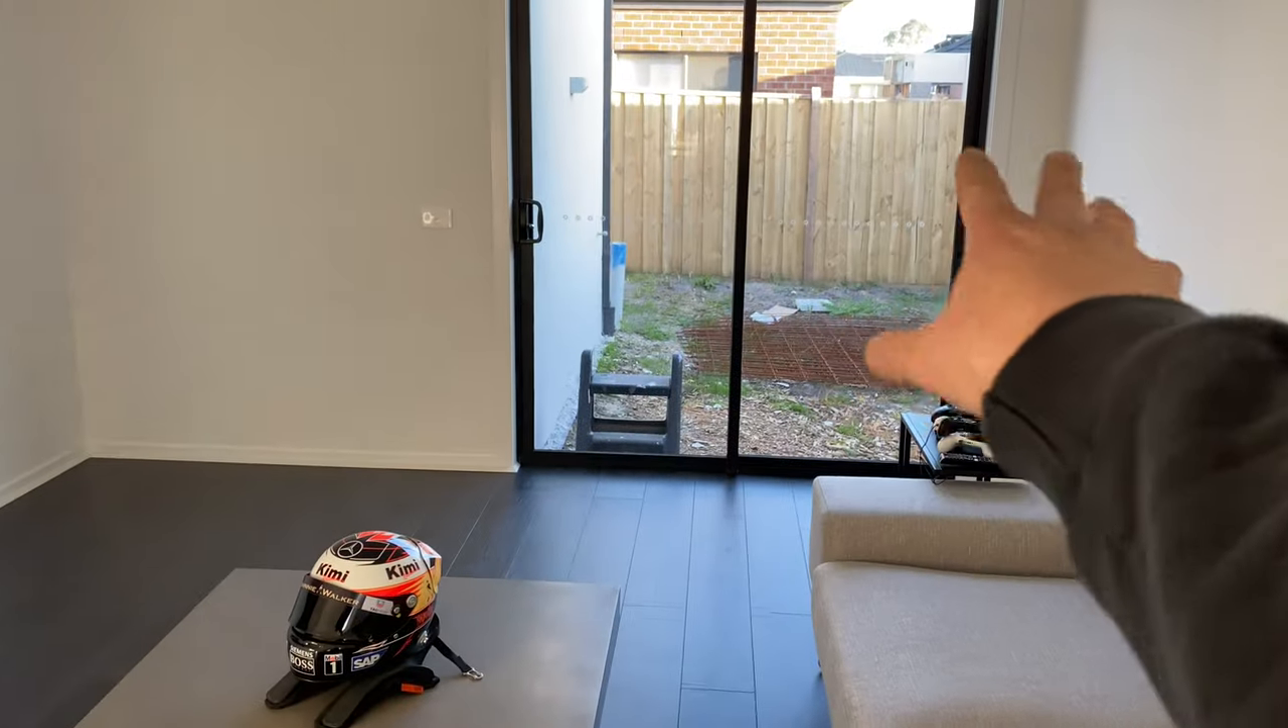Obviously nothing's done out the back we haven't even got the TV cabinet in yet.